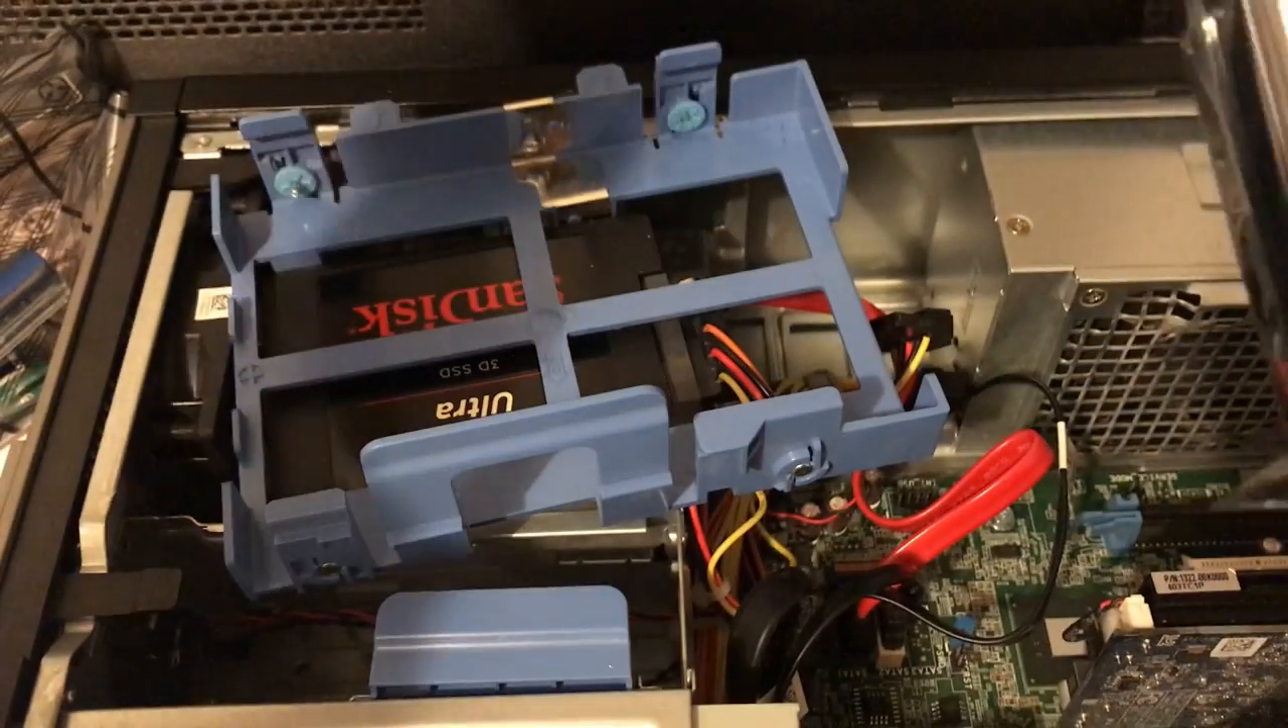You can see that SSD mounted down there.